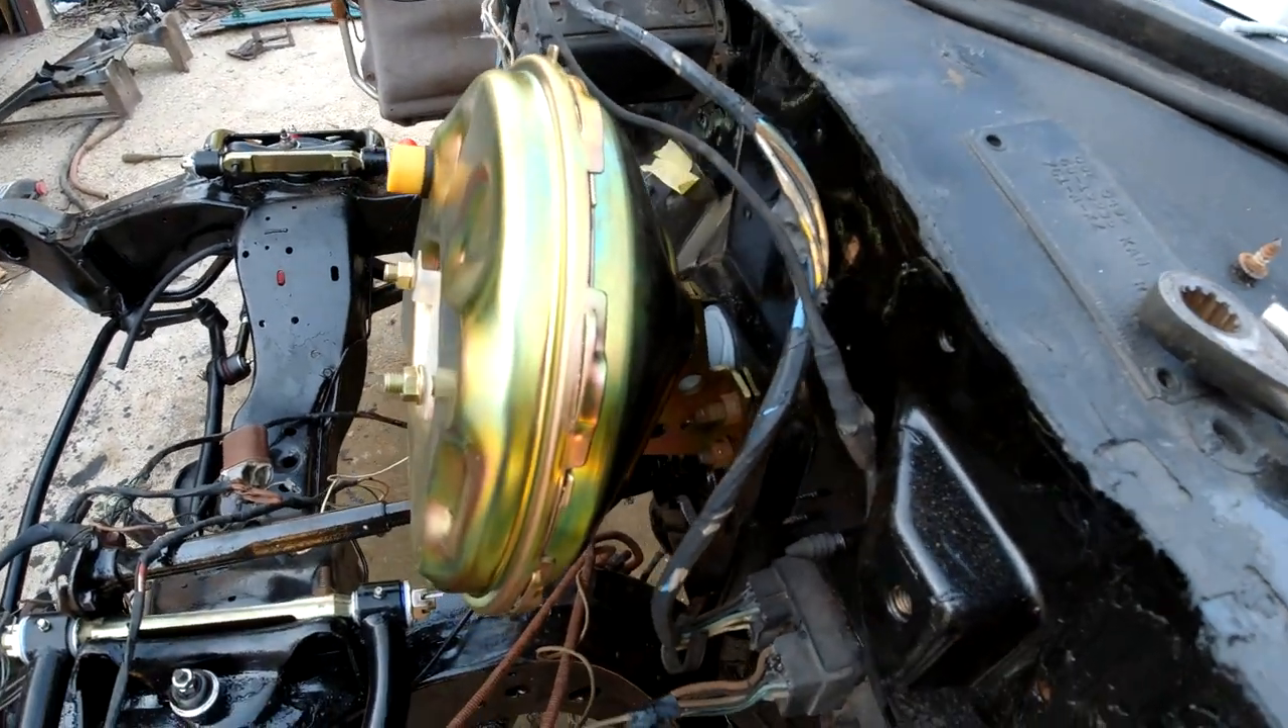I got the power brake booster on there. Uh. It lined right up to the bolts. Two bolts on each side.